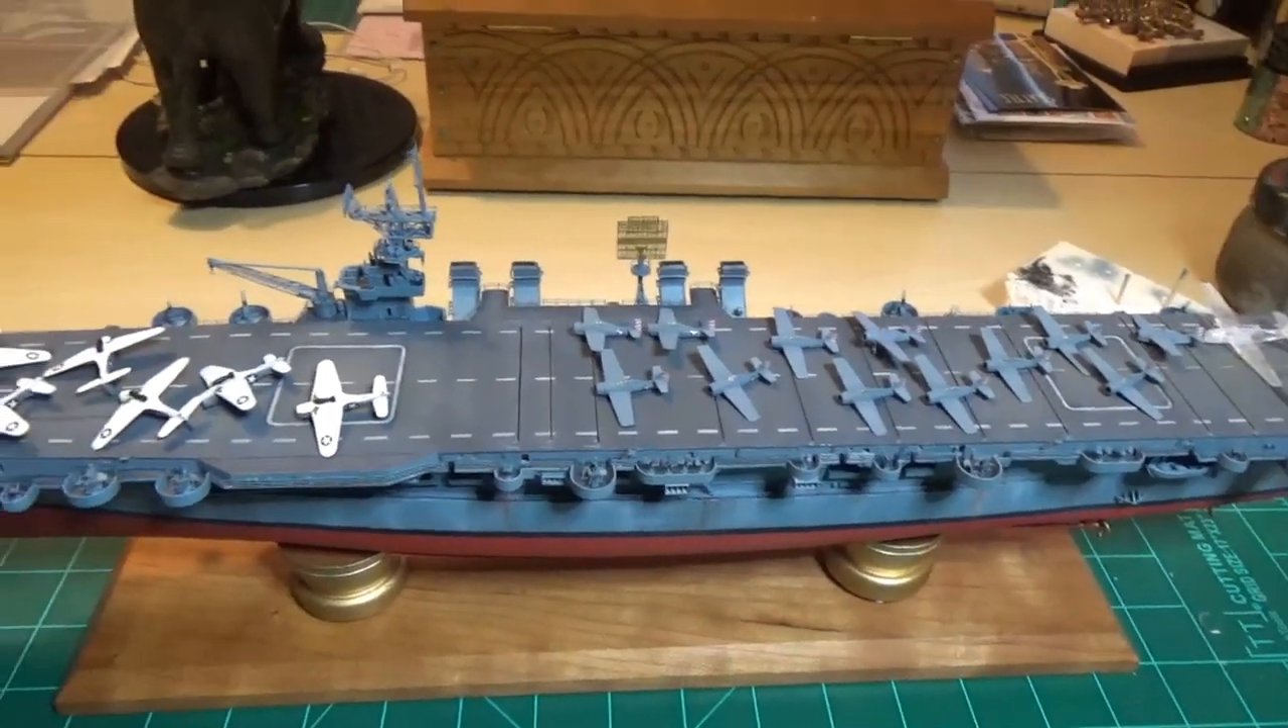Alright here we go with the USS Independence with guns and air wing and all sorts of everything kind of already installed here.